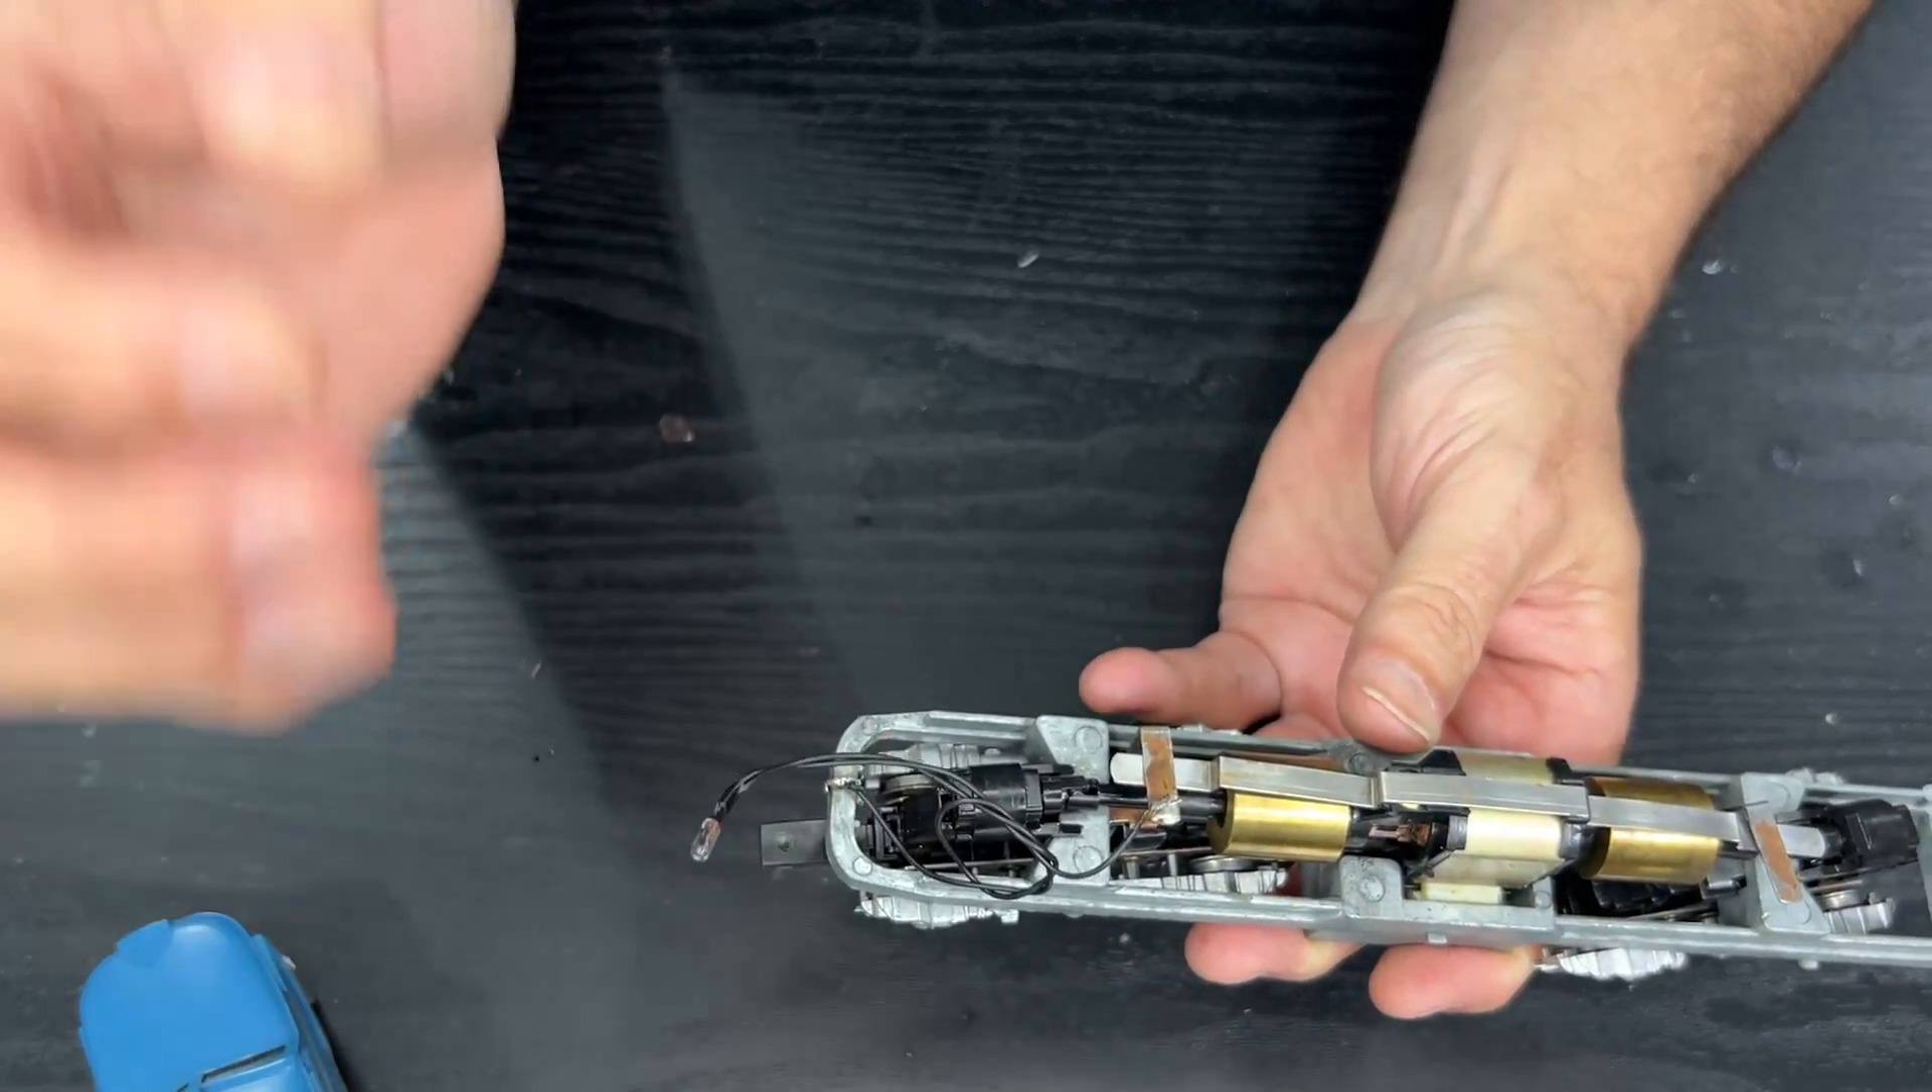And with the body off you can see how easy it is to get access to everything inside.